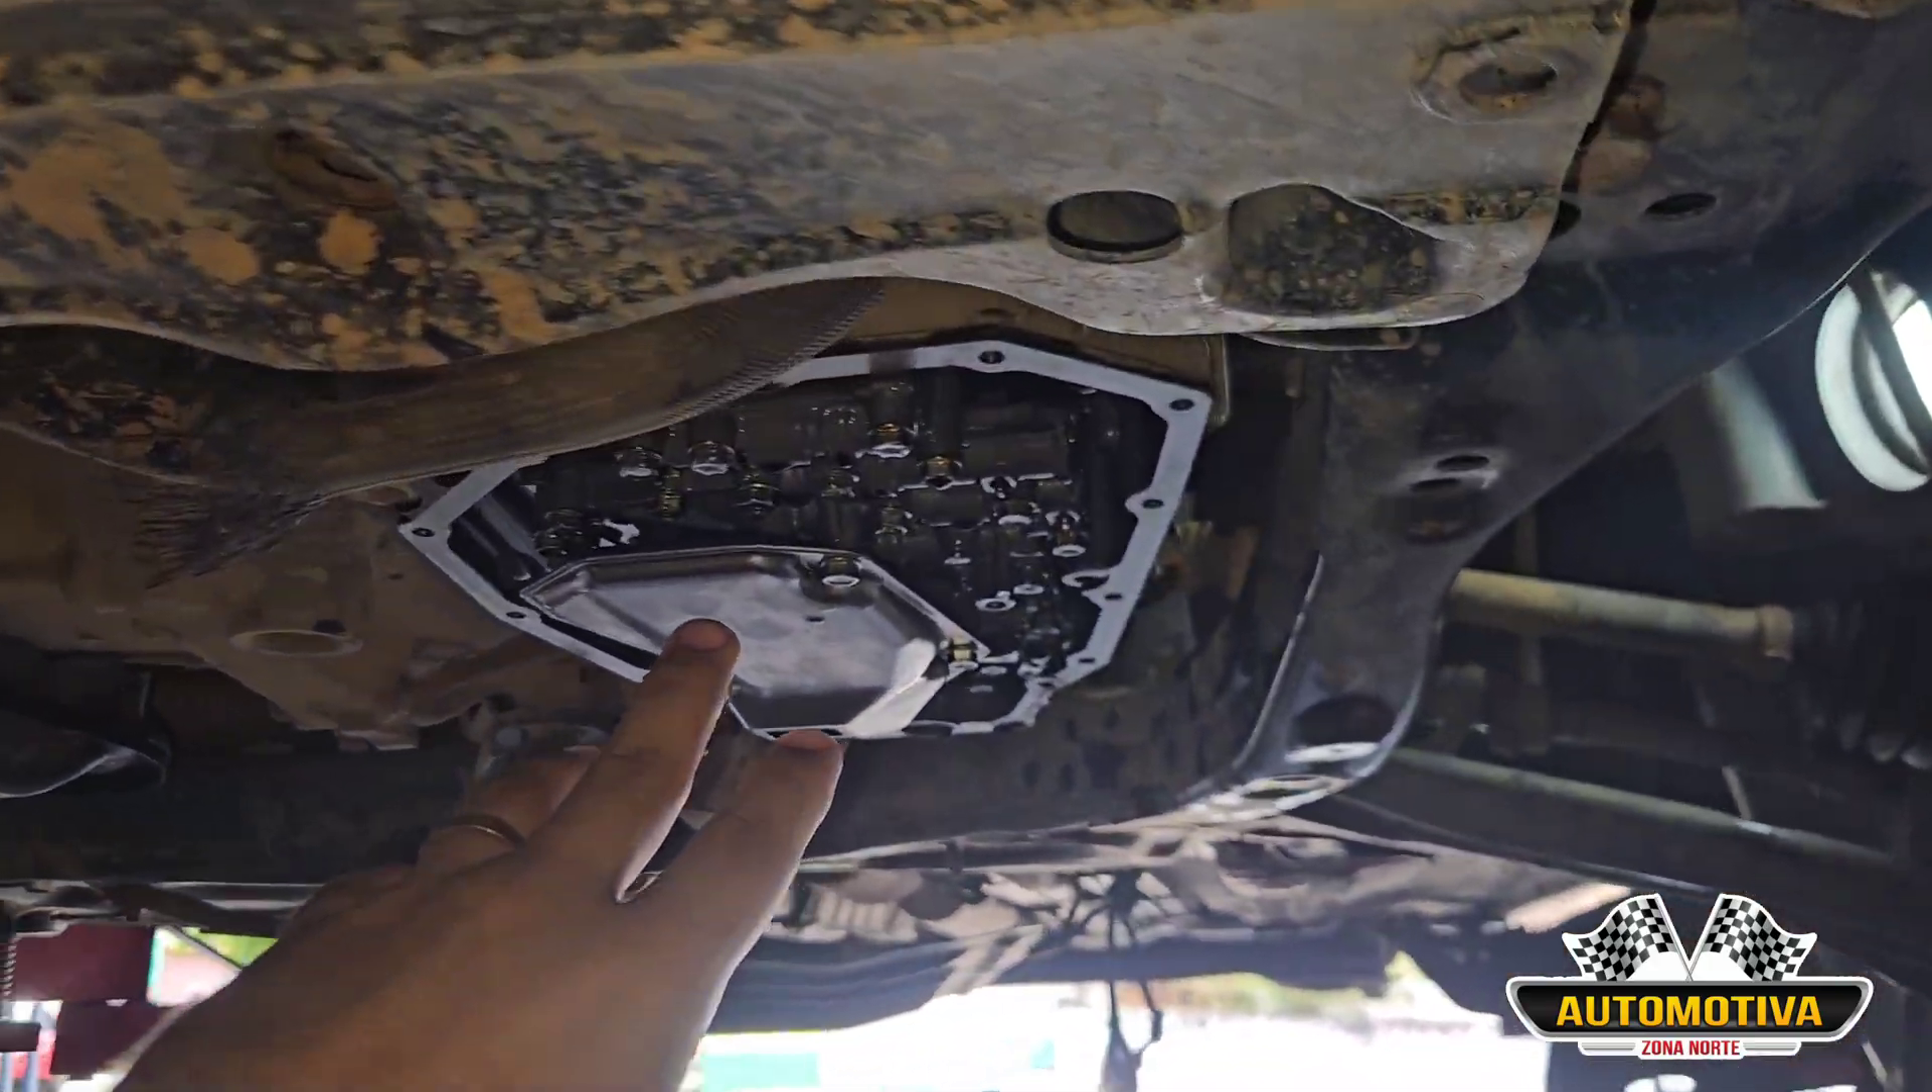E aqui para vocês verem também, o filtro já no local.